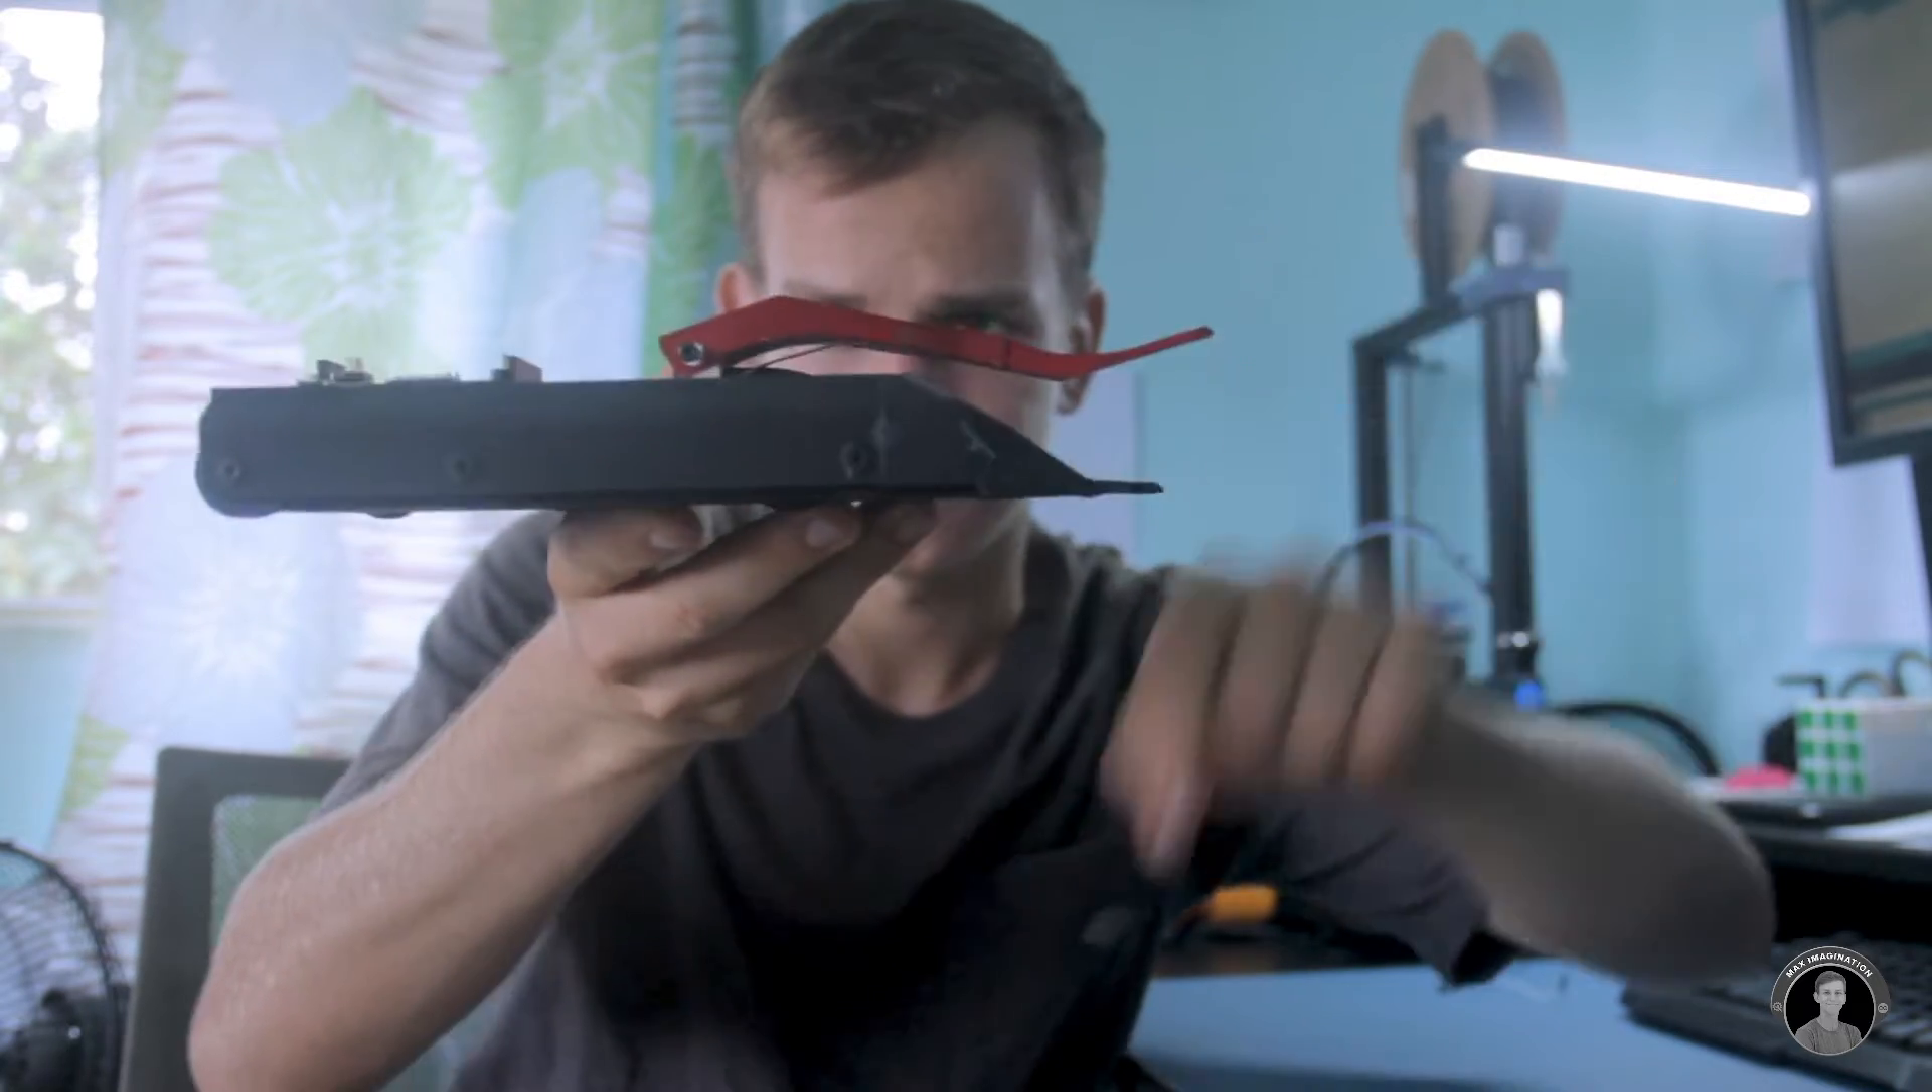The first problem I encountered with the mechanism was that the flipper simply wouldn't lock down into what should be its default state due to not planning things out quite right initially.